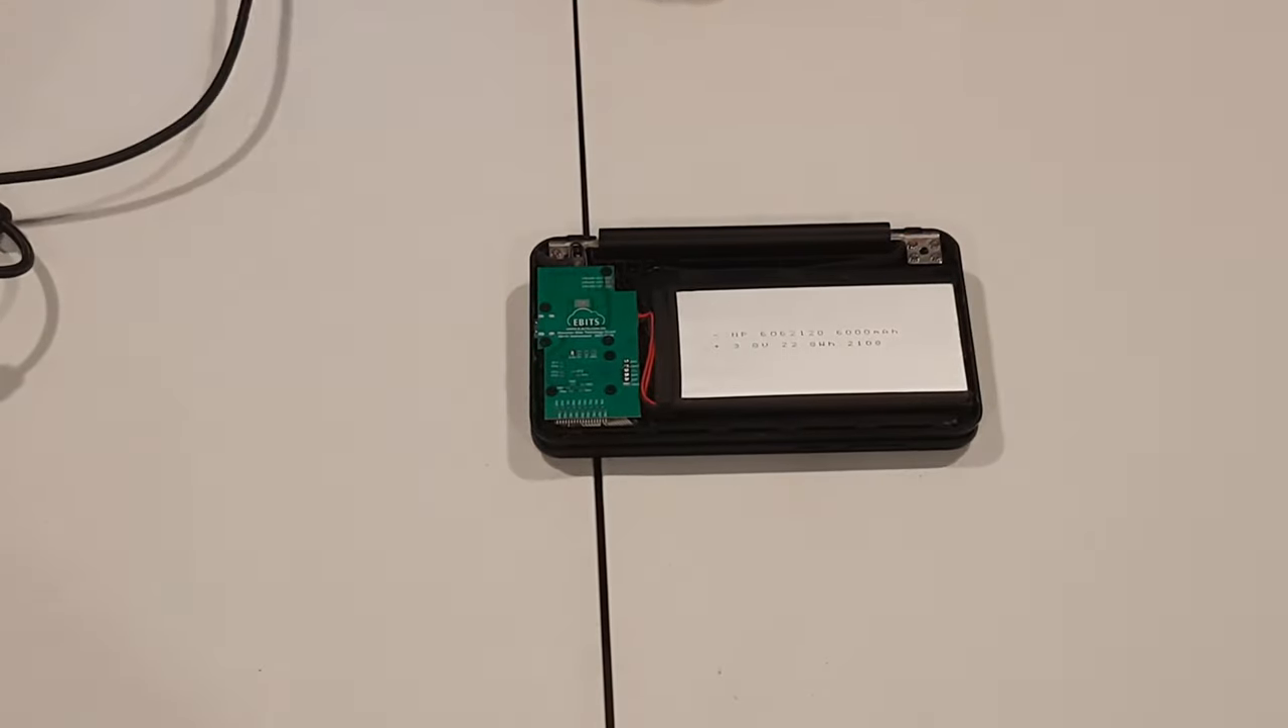So here's one that's already taken apart. So I'll just lift the cover off. And inside, you'll see we have the battery and we have the PCB.